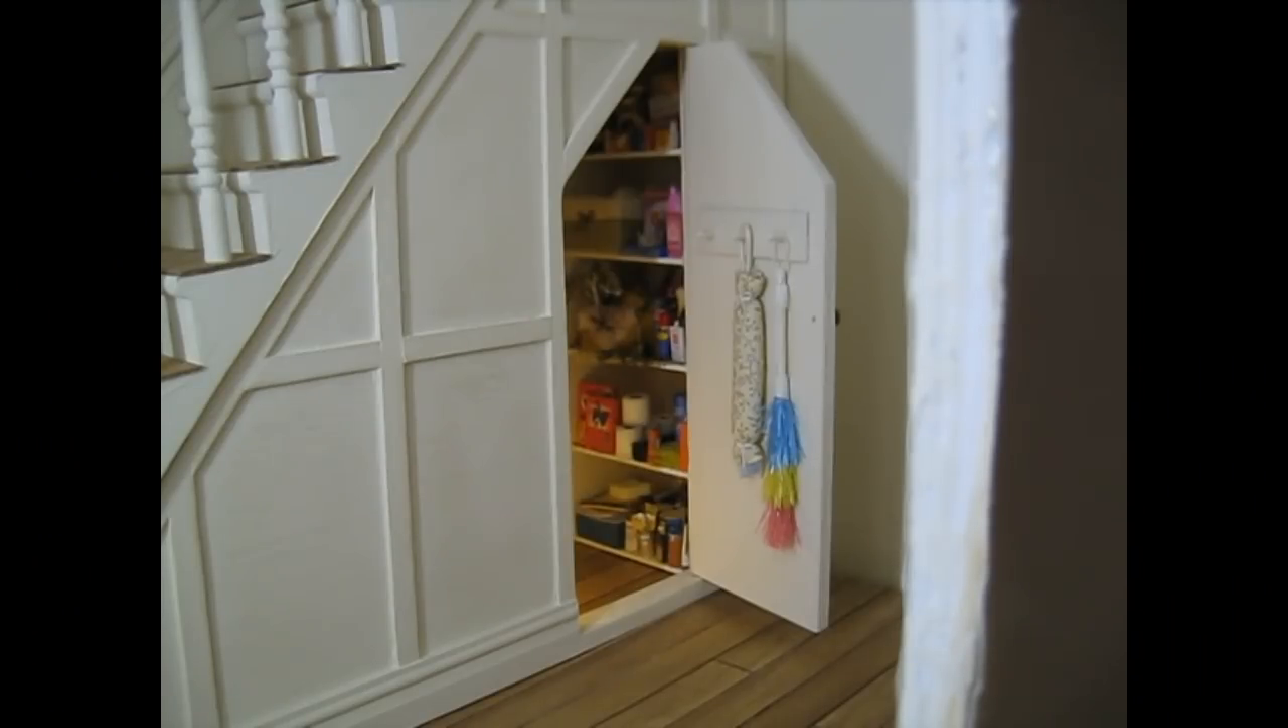There is the completed understairs shelf unit.